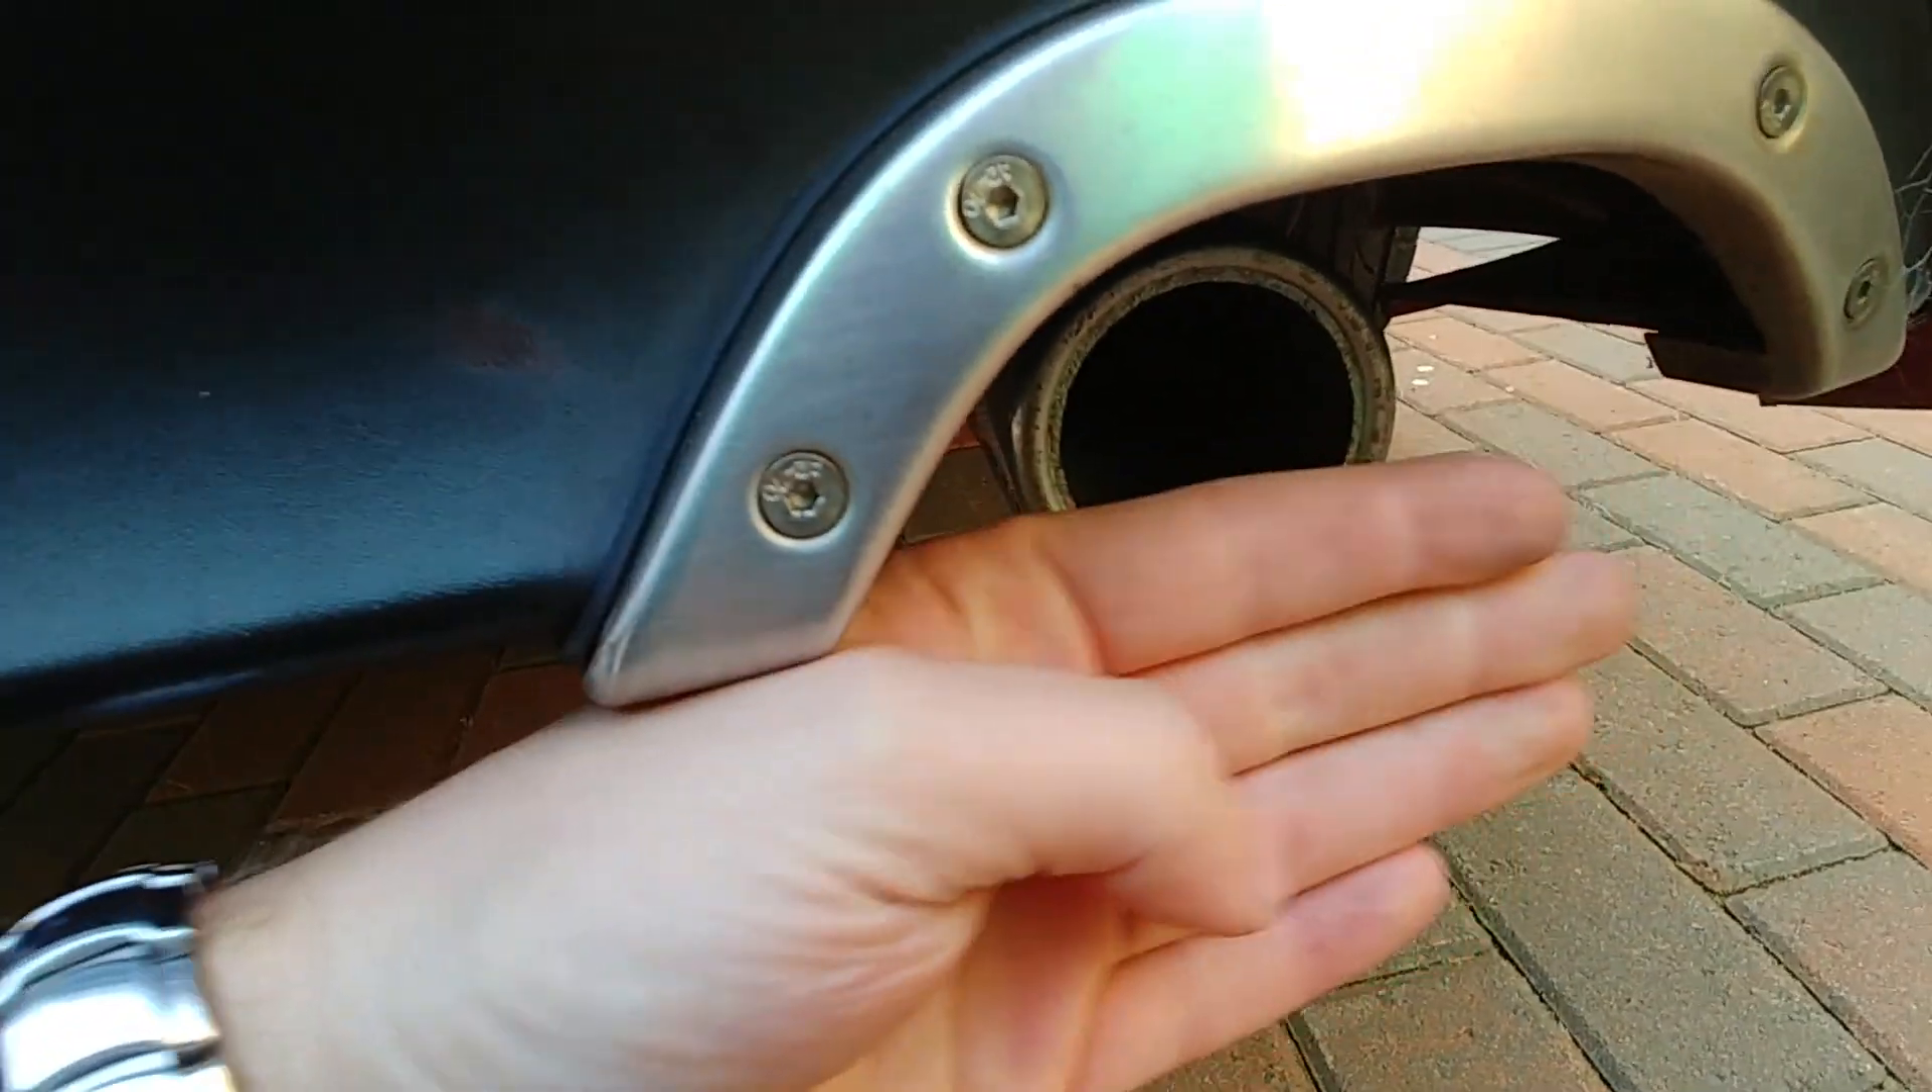As you can see, look, it doesn't even go flush with here. It should be out here and it's right back by a few inches.